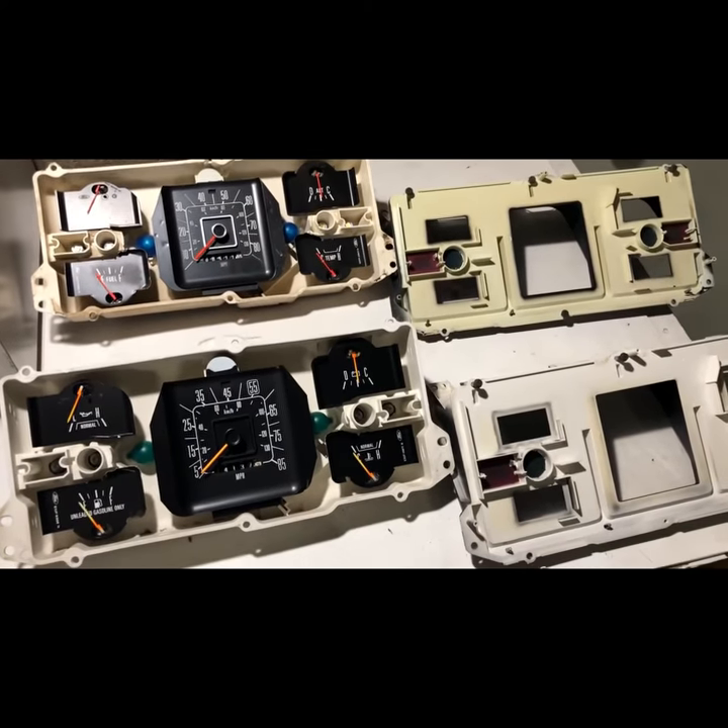Alright, well I have the clusters separated.